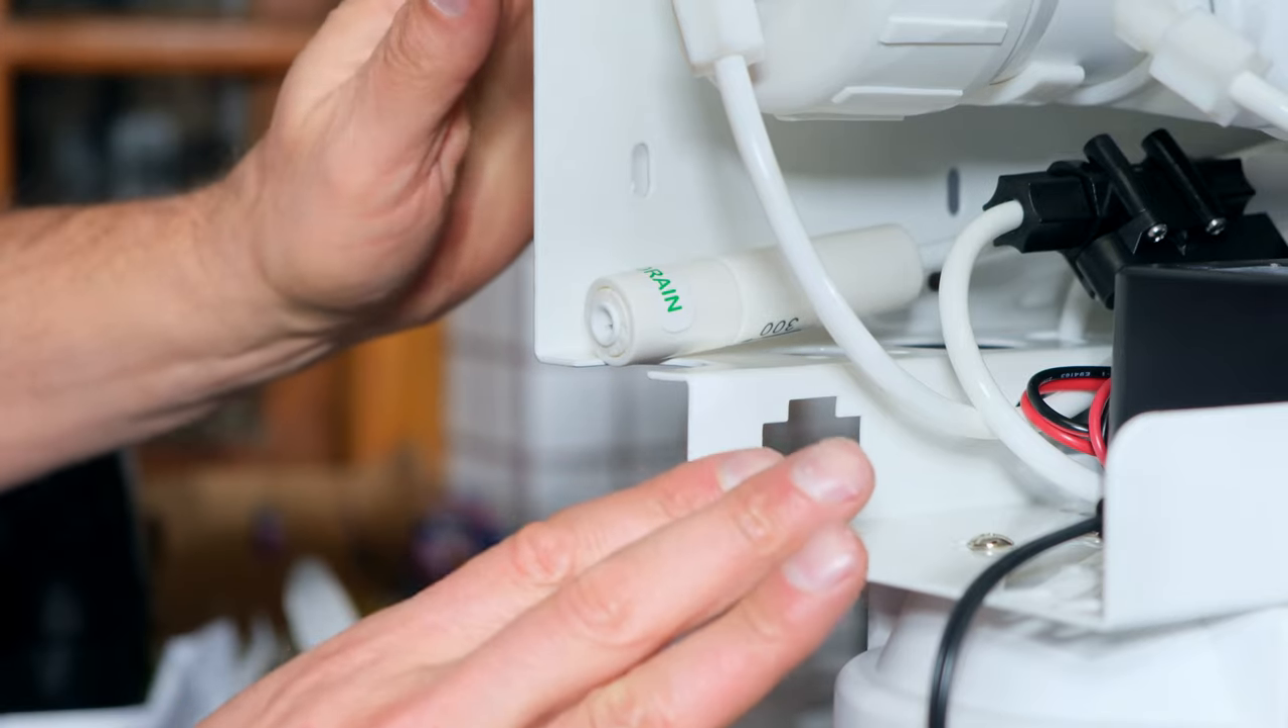The pipe that's going to the drain is very easy to connect so i'm not going to connect it now.